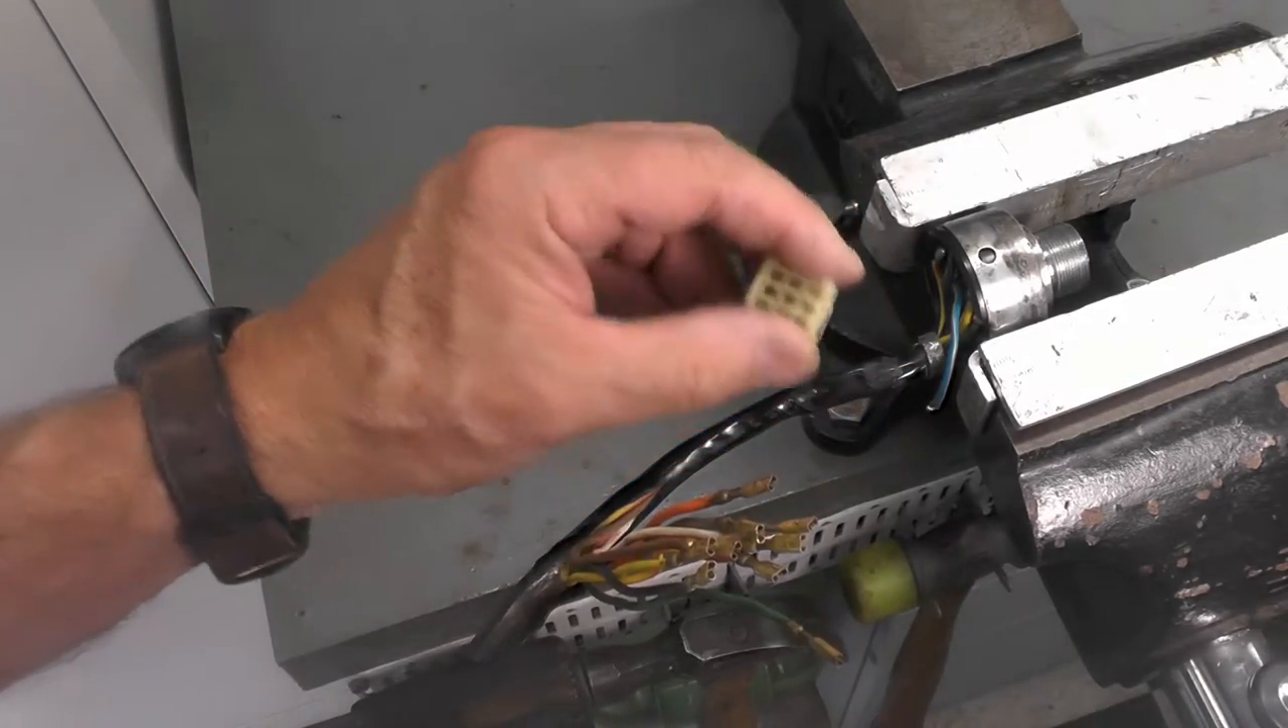I also have removed all the wires from the plug.